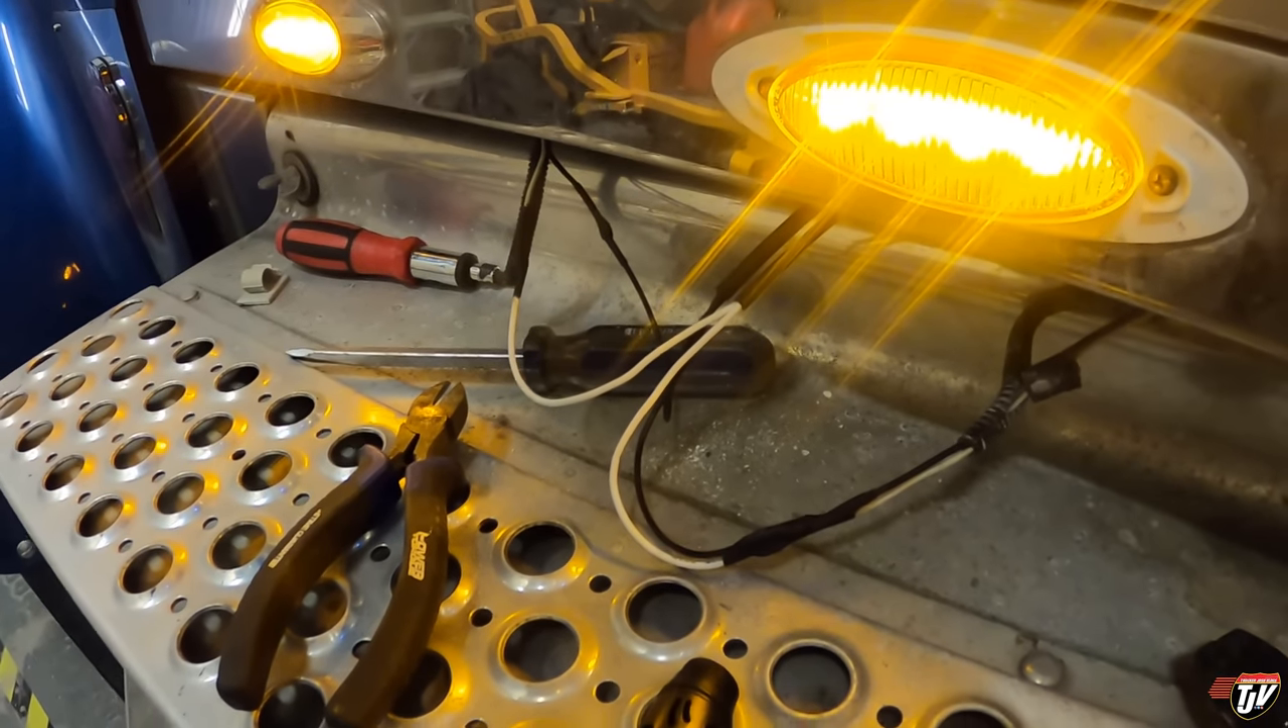Just got to clean up all these wires and zip tie them up underneath there.